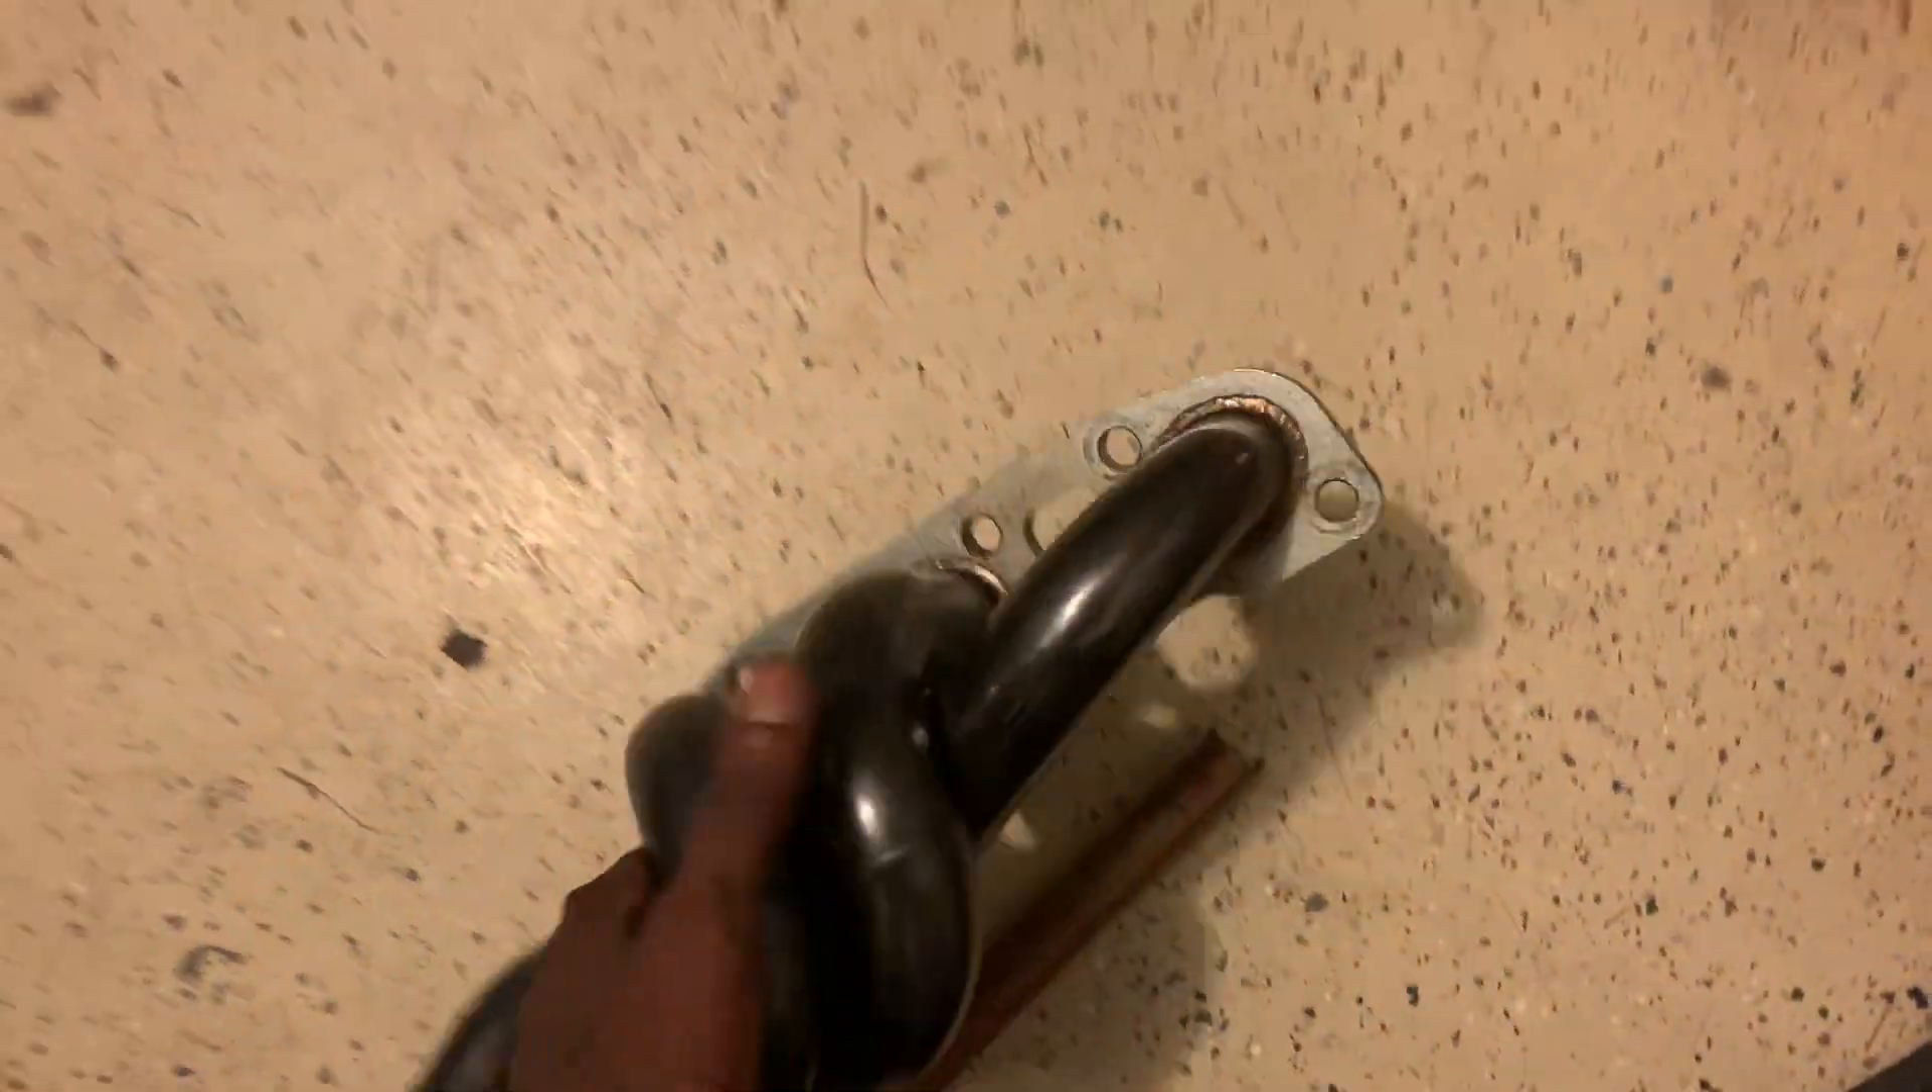All right guys so we have the headers out now it's time to put back in the oem ones.